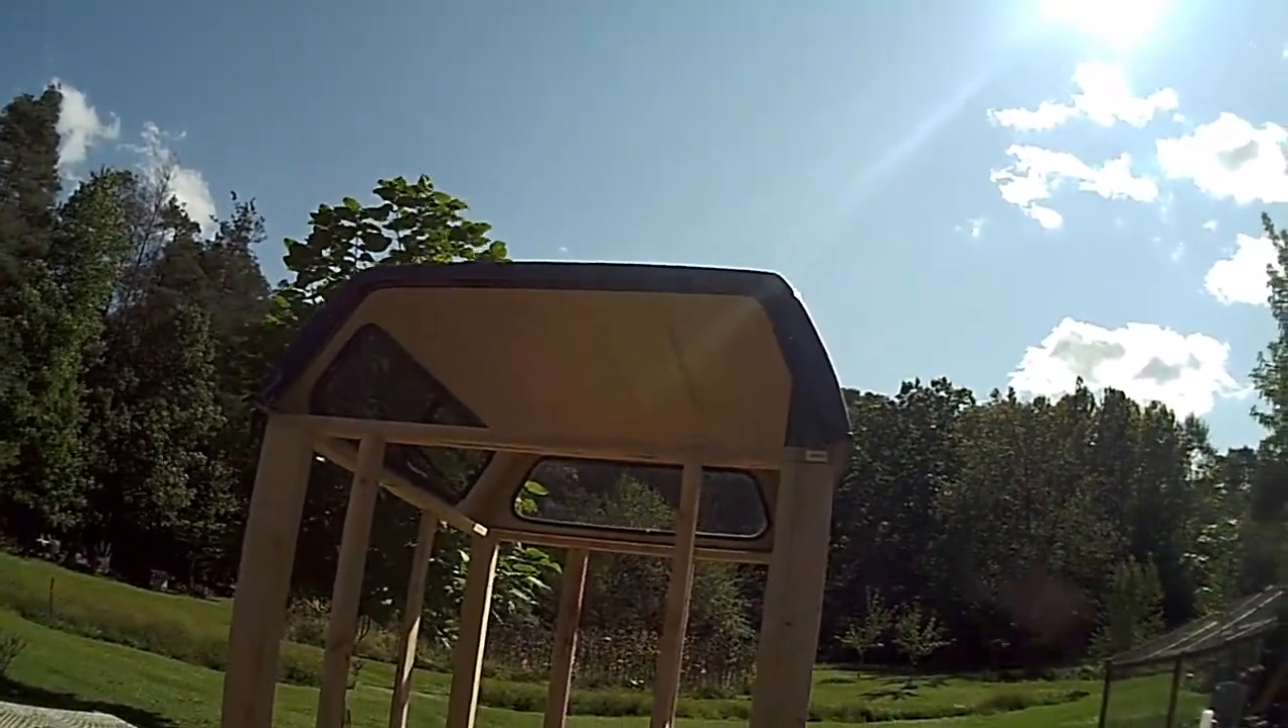So I've got the sides framed up. I've got the truck cap sitting up there.